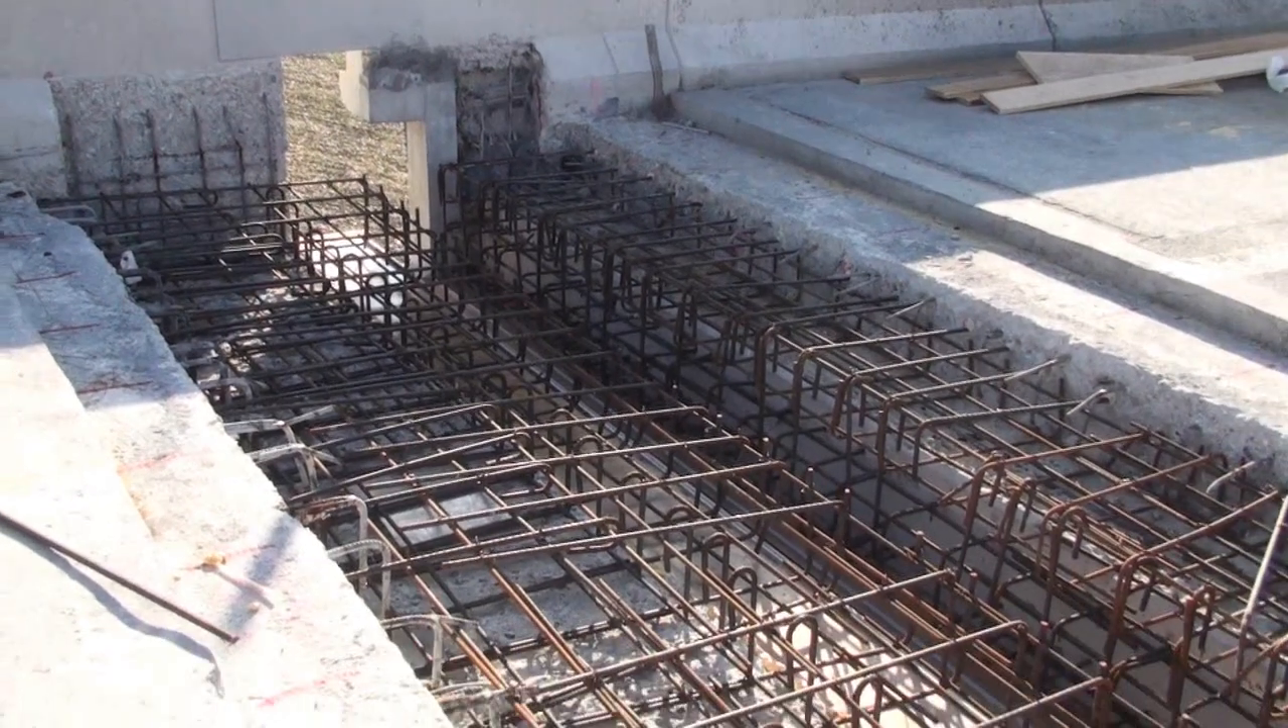Meanwhile, the old roller shutter joints have been removed, the recesses prepared and new reinforcing bars placed.